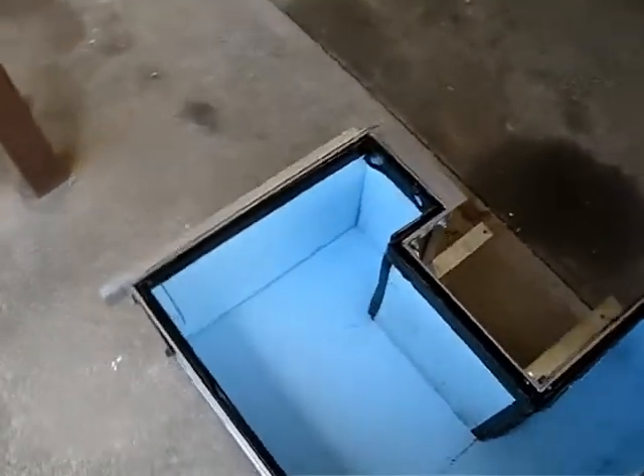And here's what the battery box looks like with all of the blue foam insulation inside.